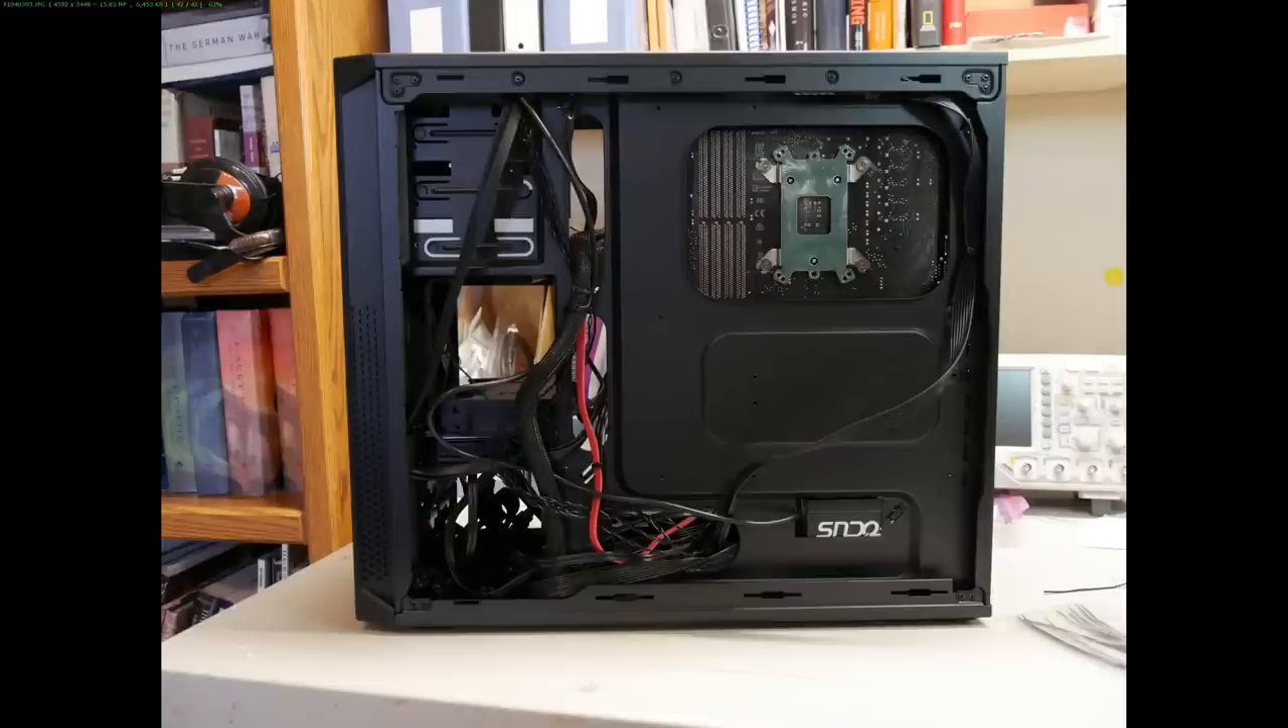Here's all the cables on the back side before they were properly tied down.